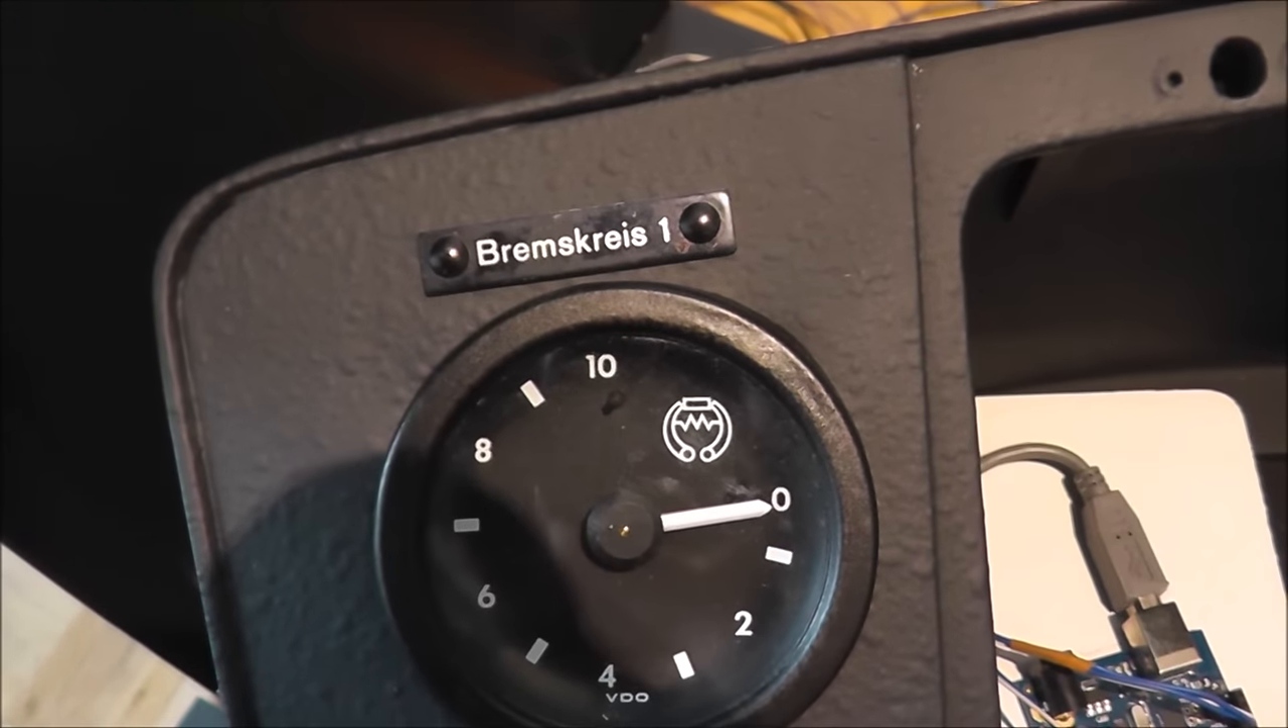Und hier eingesetzt in die Armaturenbretträger habe ich auch schon die Schildchen, wieder mit neuen Nieten.